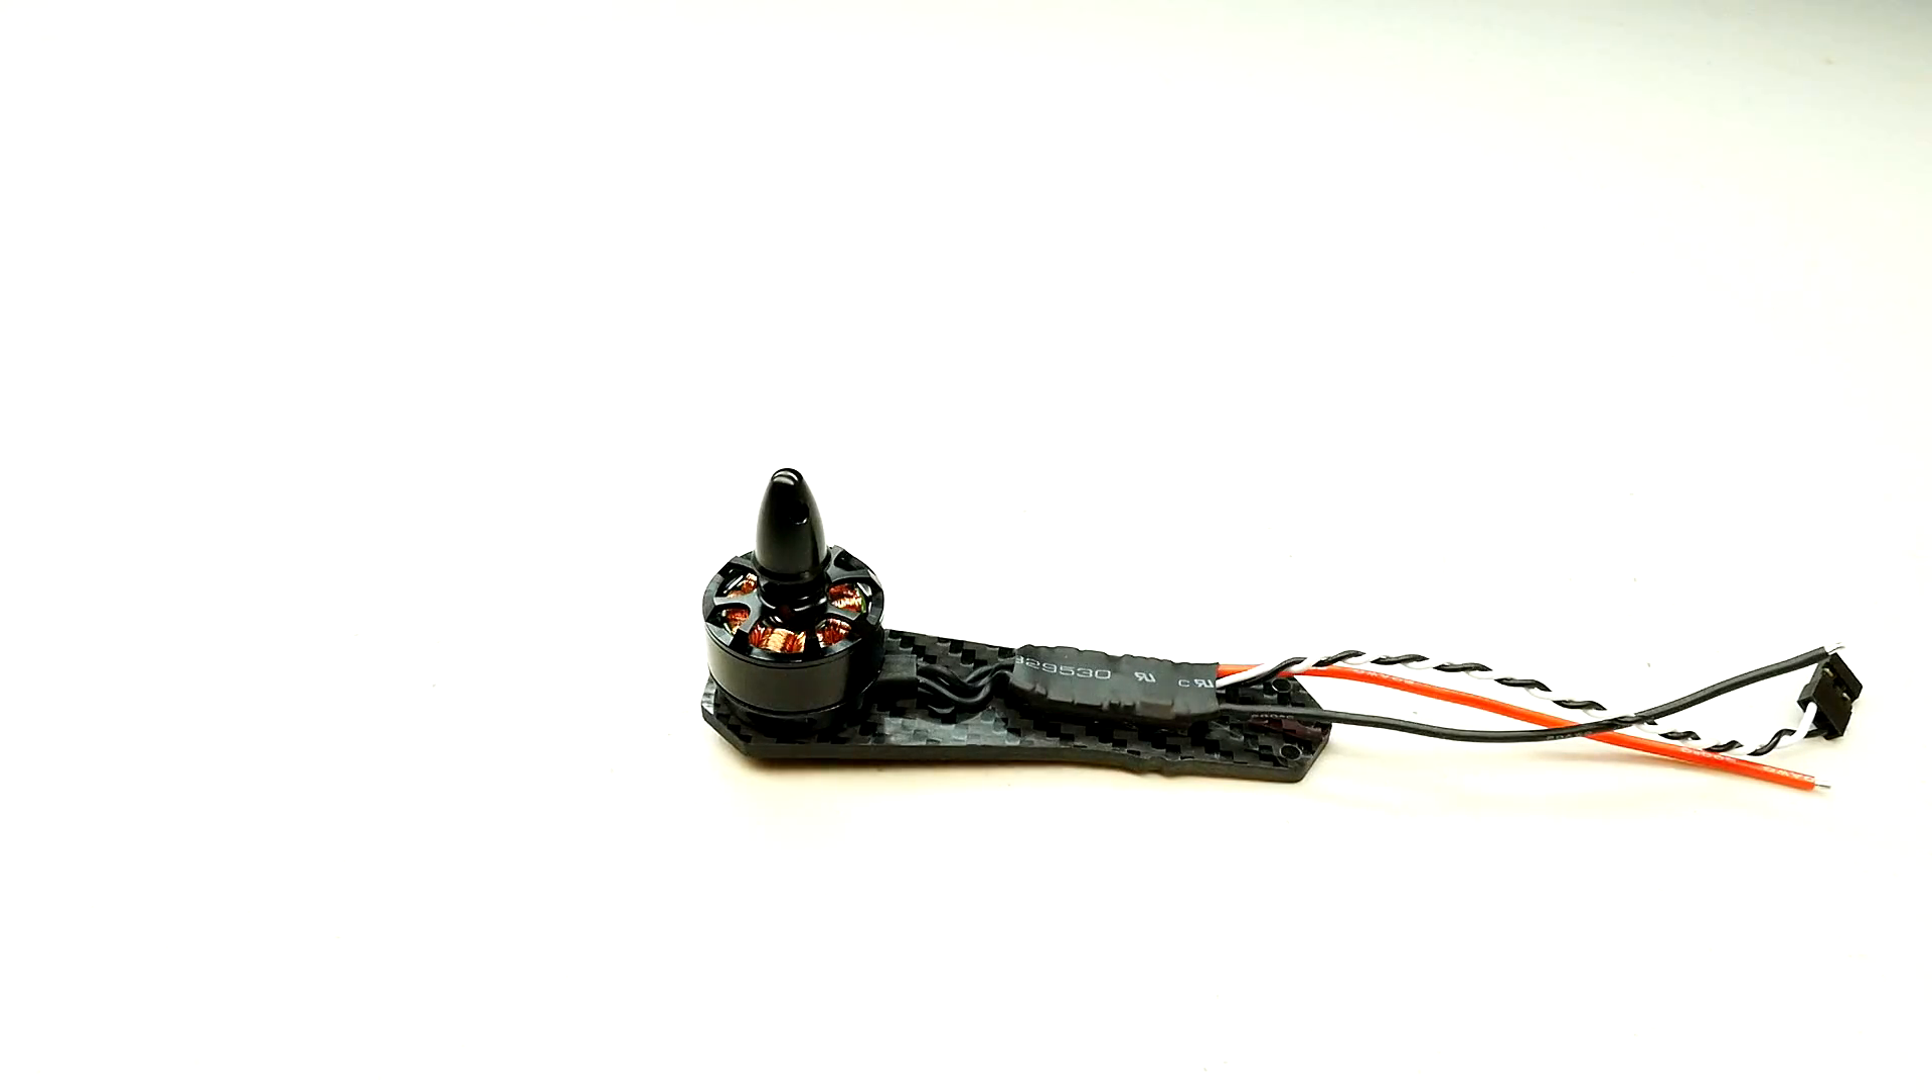All right, the arm is removed from the craft.